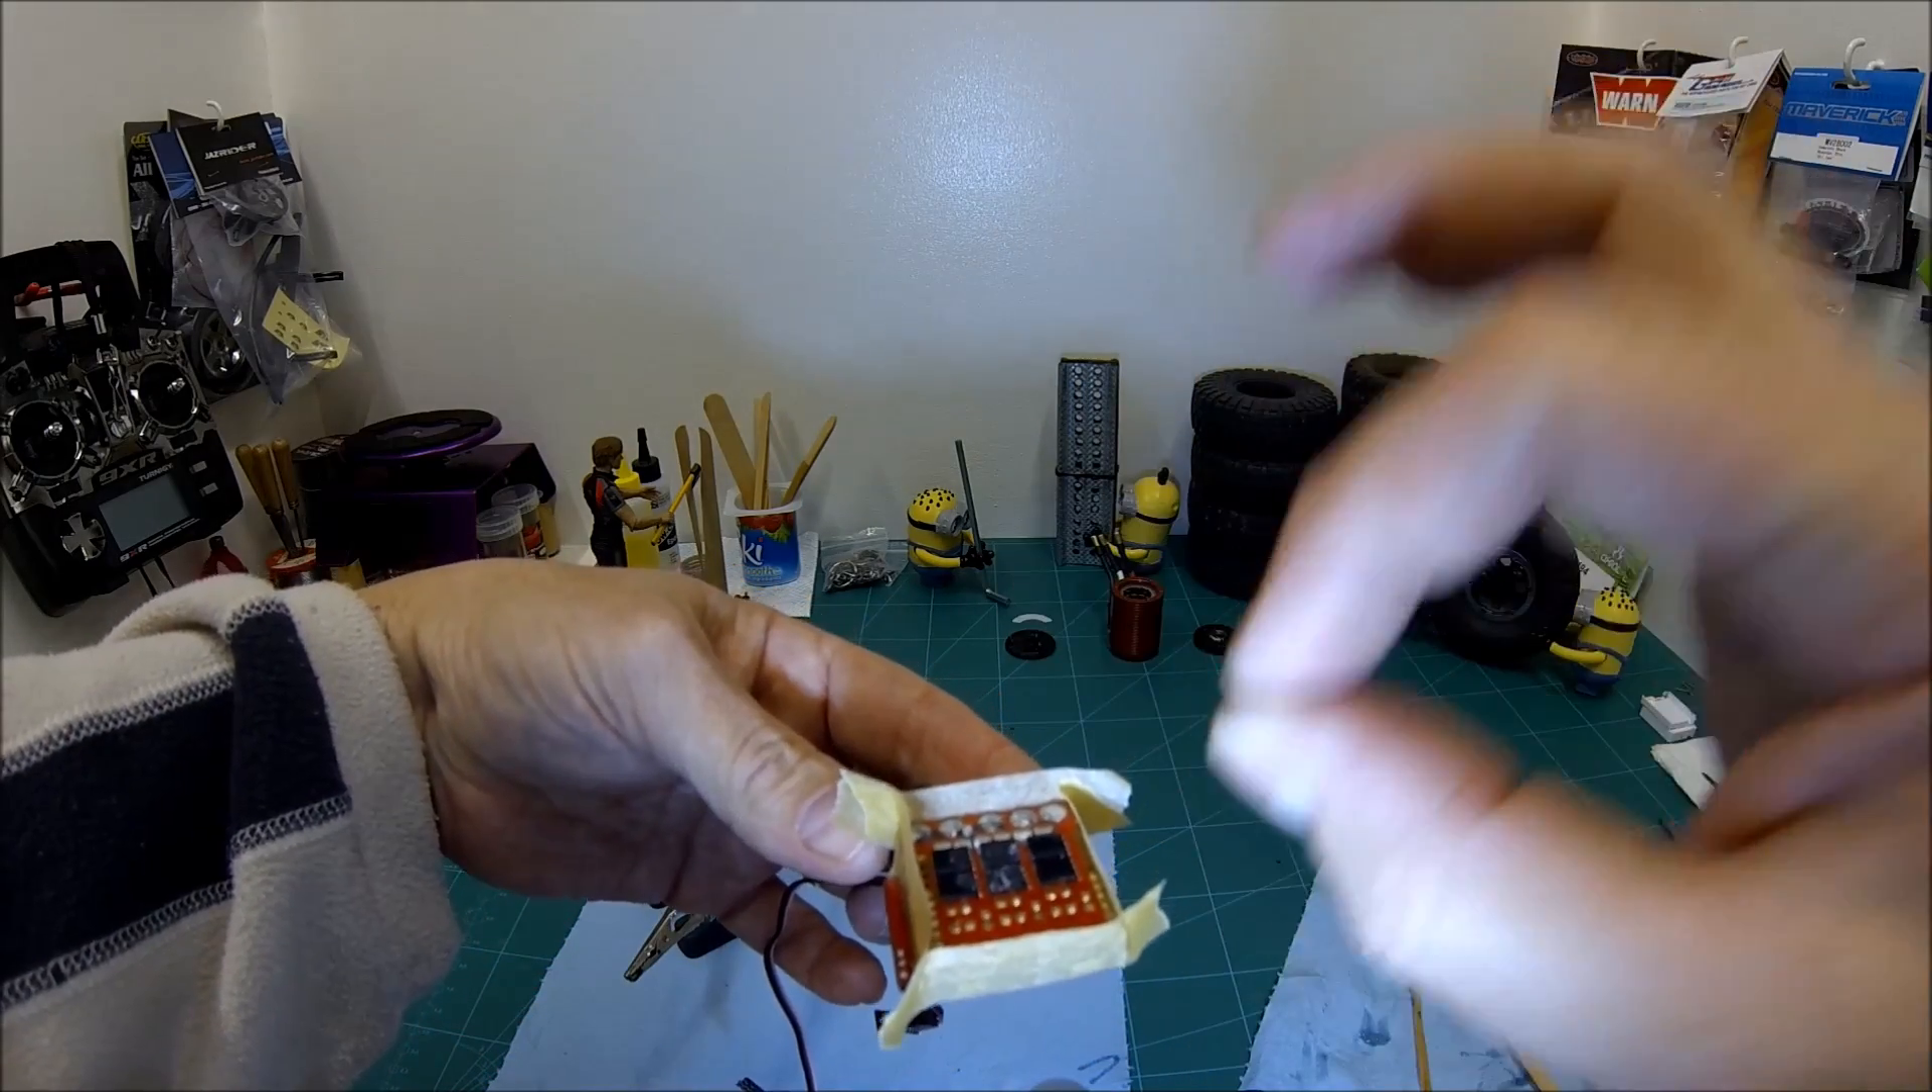I've basically got these little walls of masking tape to stop the resin falling off the circuit board.